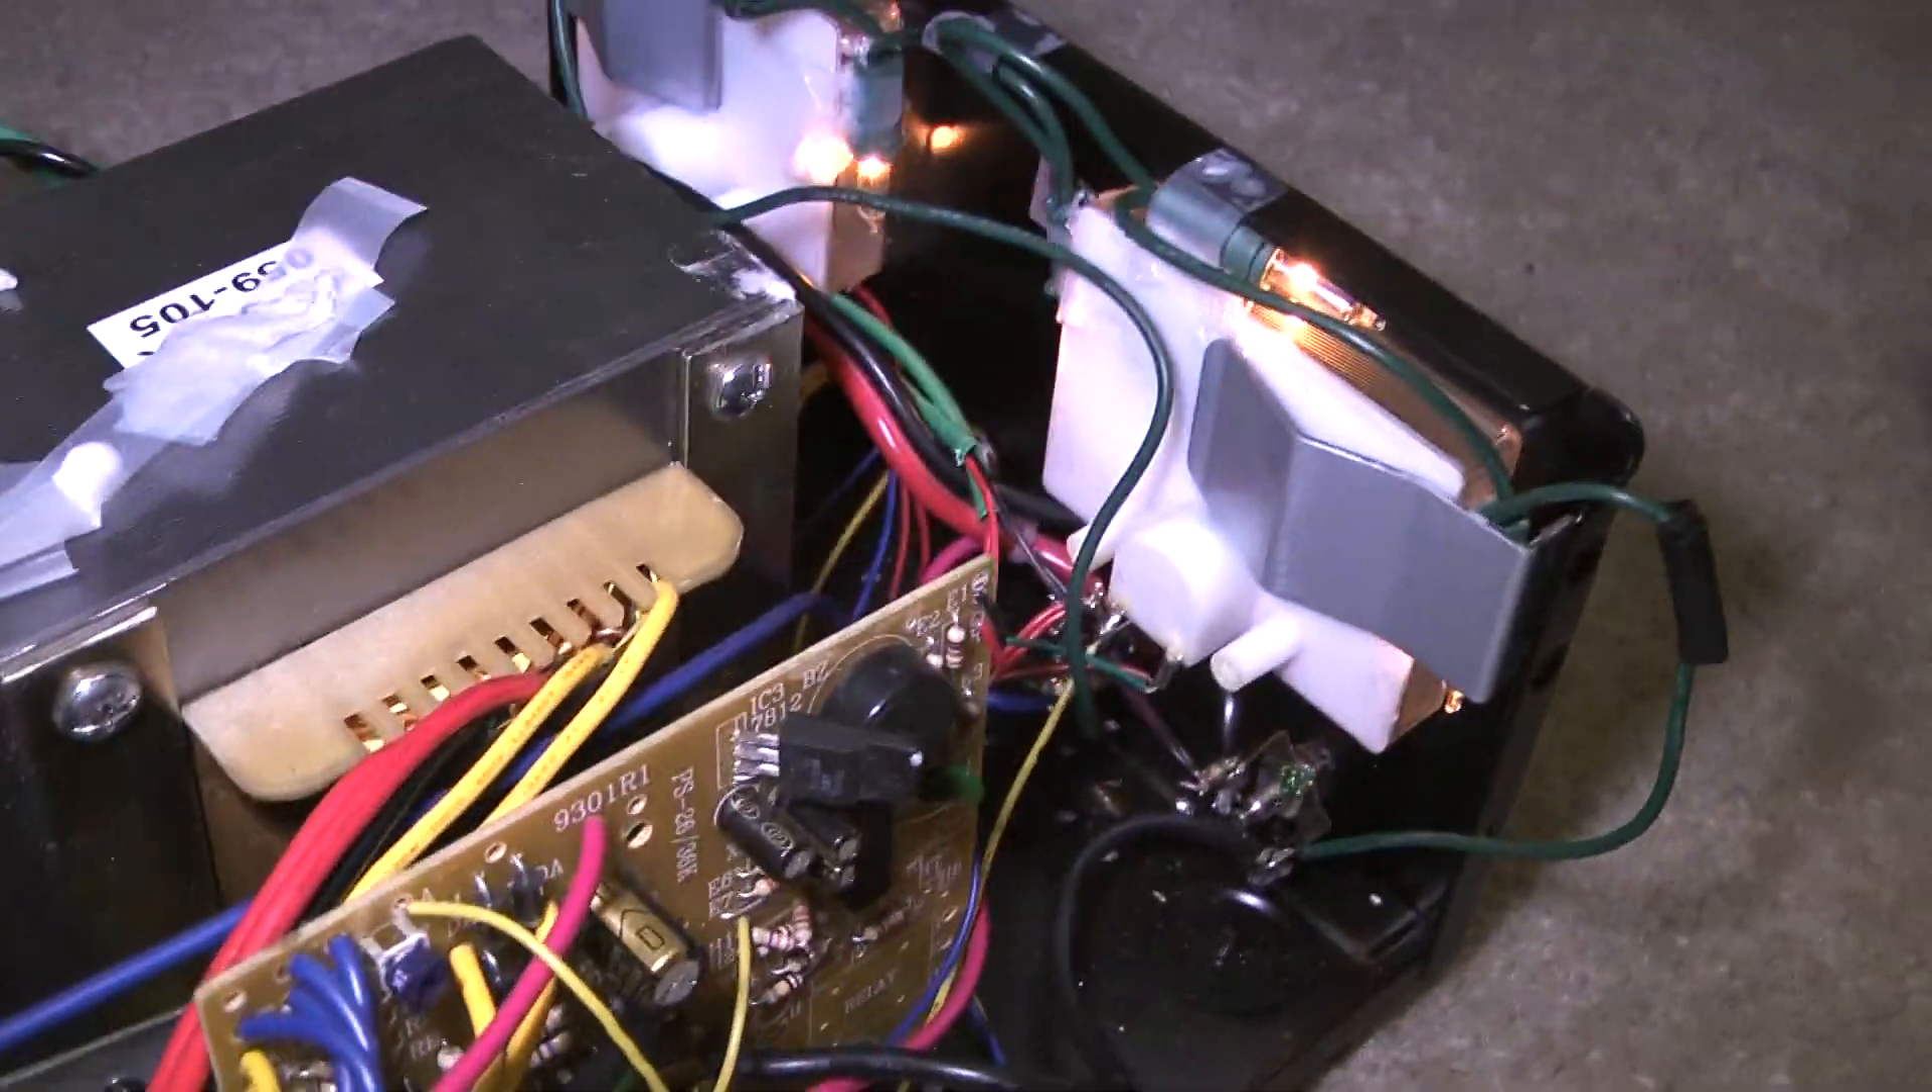Okay we've got the lights in the gauges and they're looking pretty good we're just waiting for the glue to dry before we put the cover back on.